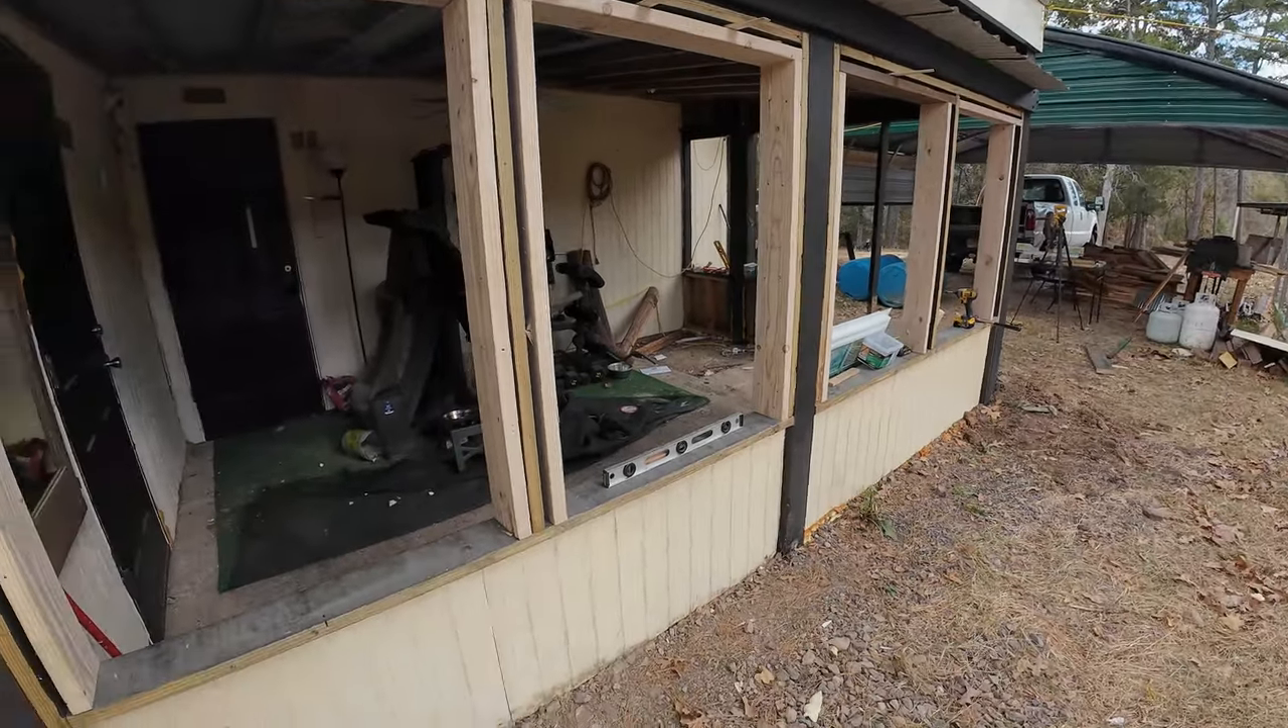Now that all the windows are framed, I pulled them out.